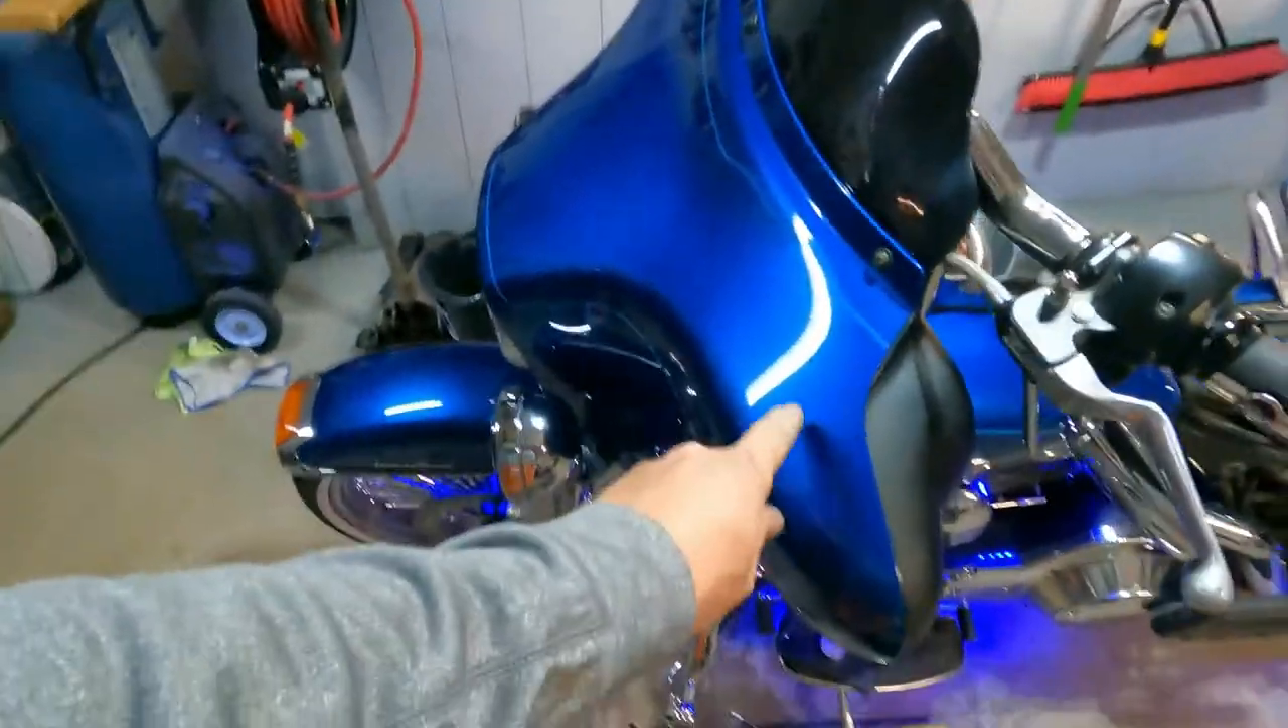Got the front fairing back on and everything.